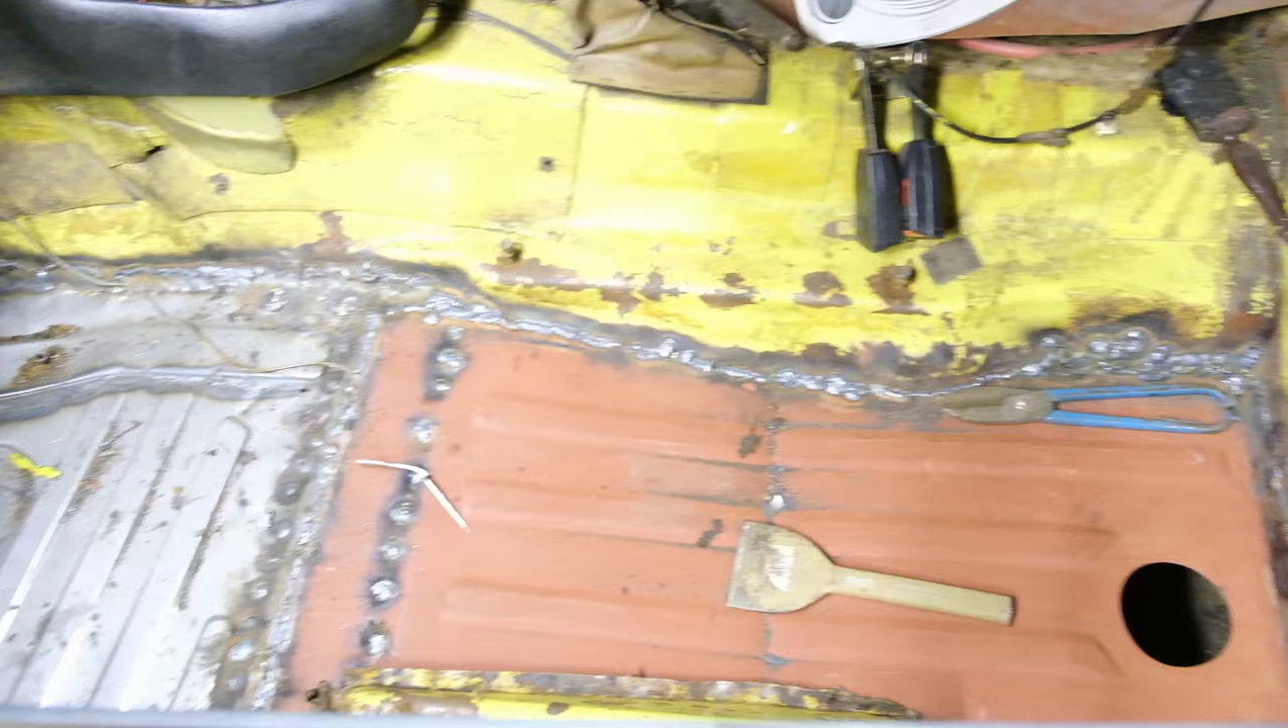That is the floor now mostly welded in.